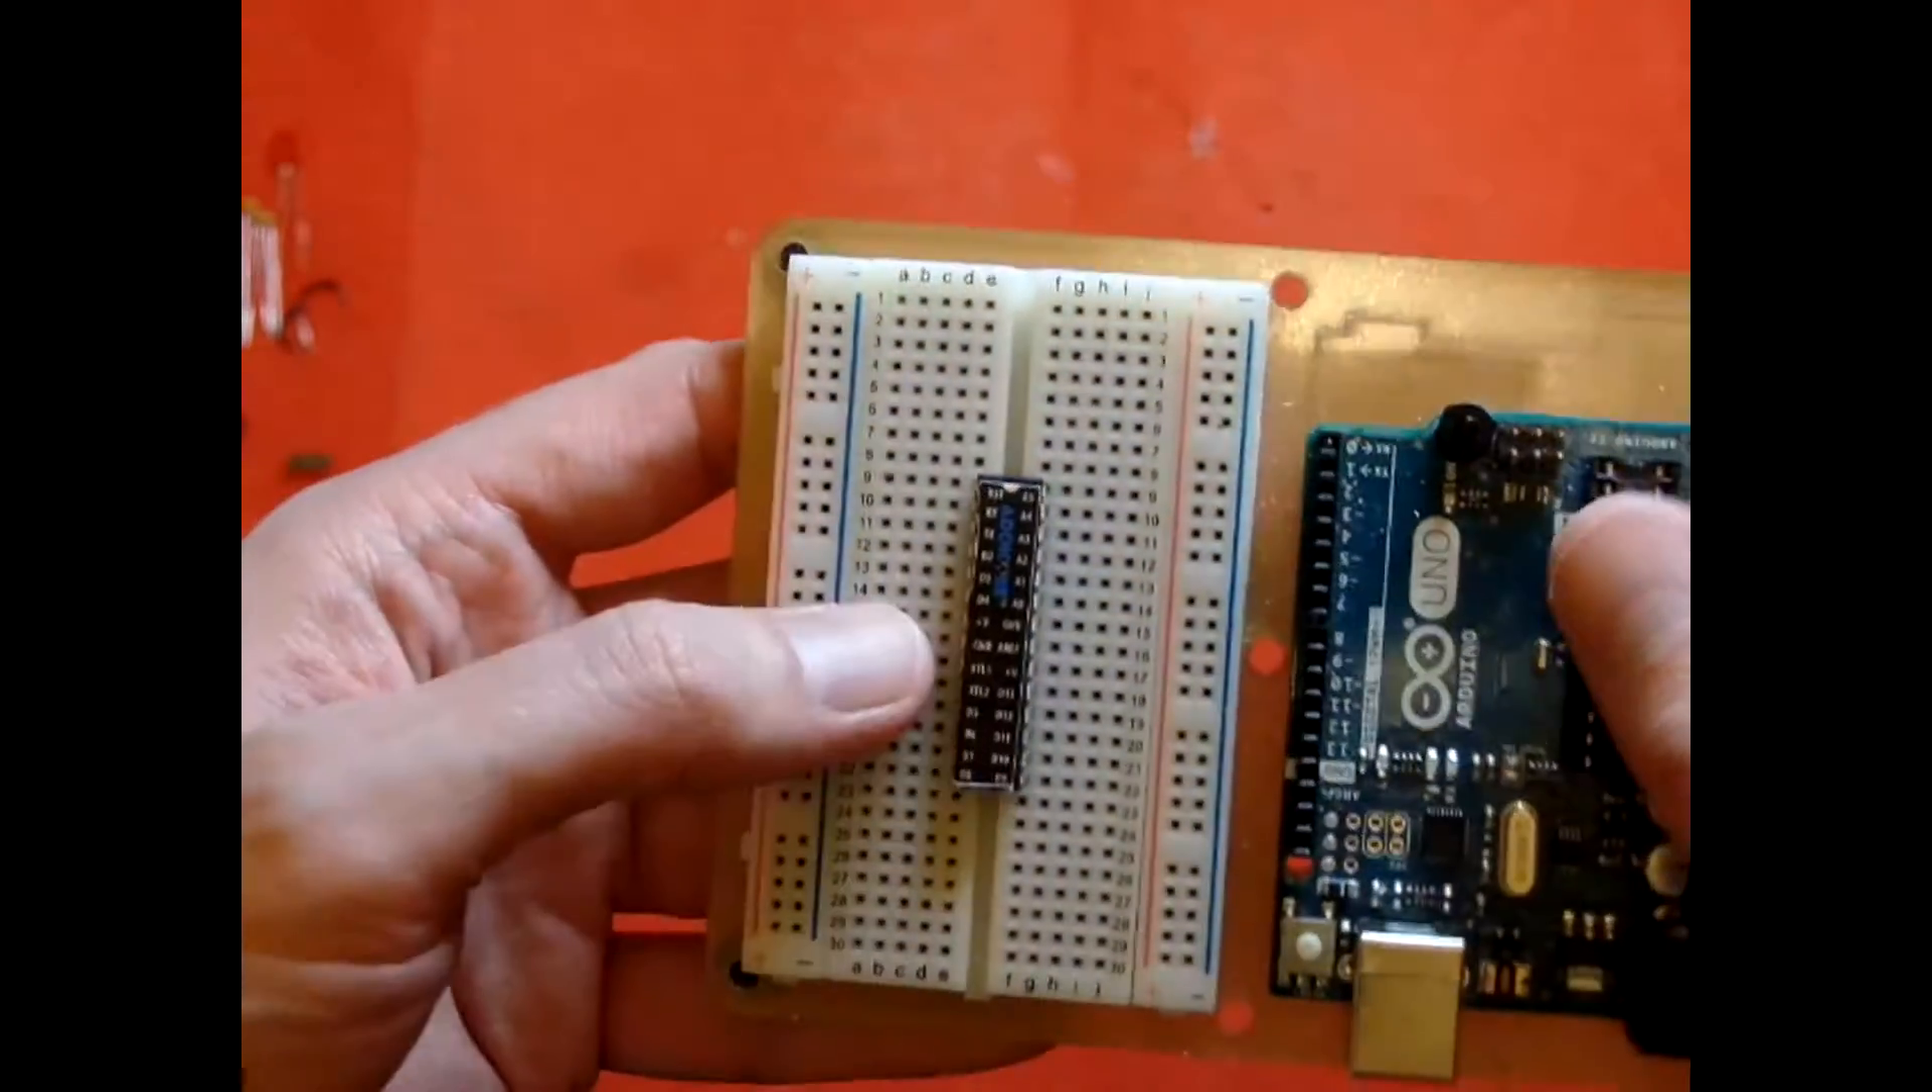Now the chip is in the breadboard.